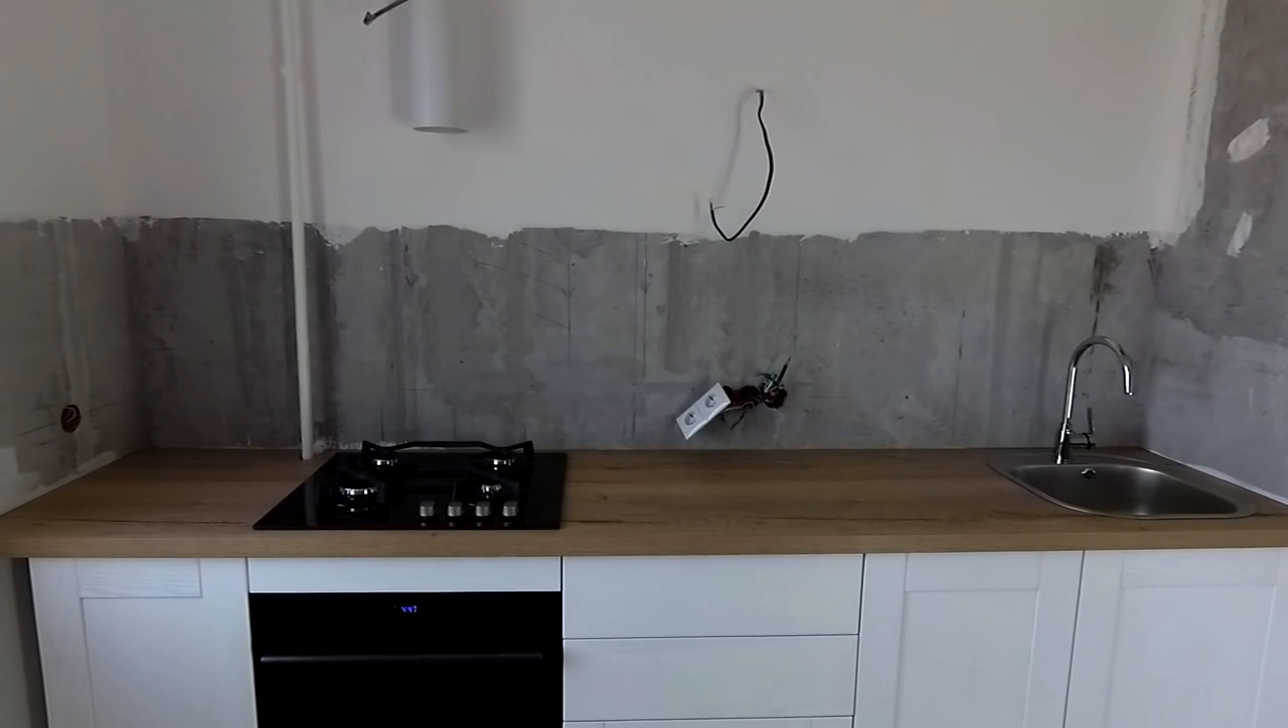Я уже собрал нижние ящики и установил столешницу.